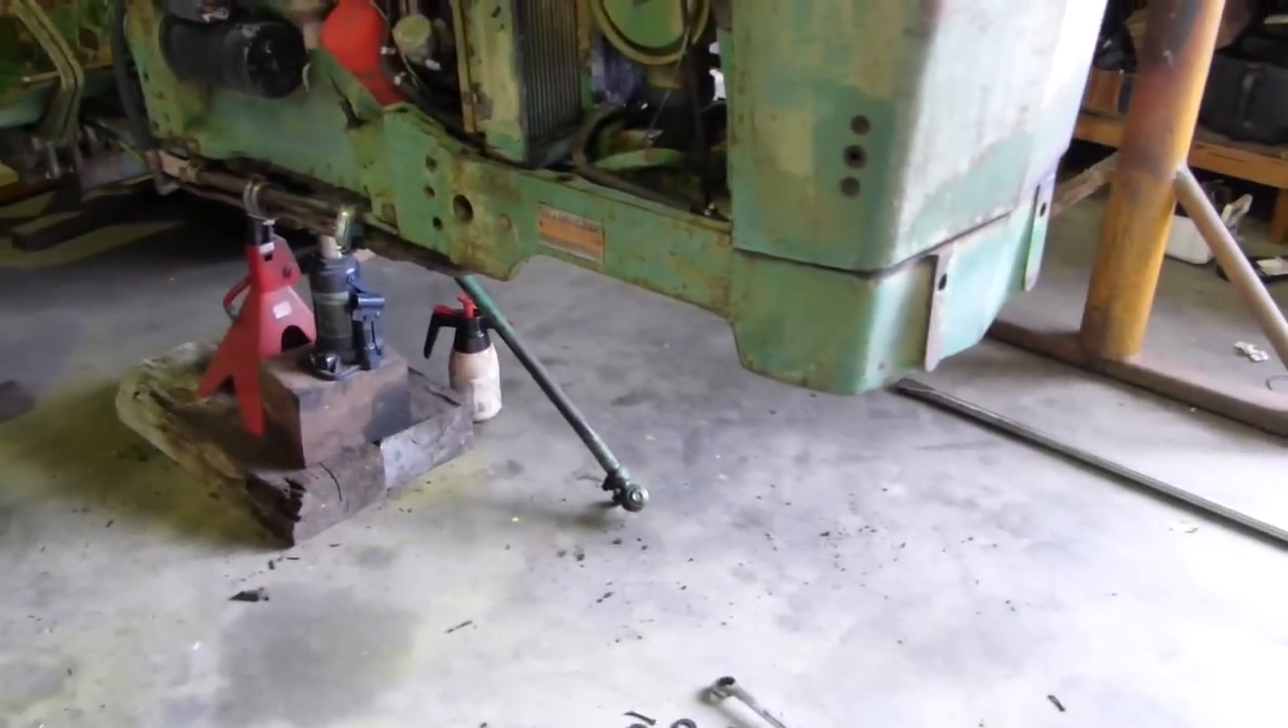That's what a tractor looks like without the front axle.